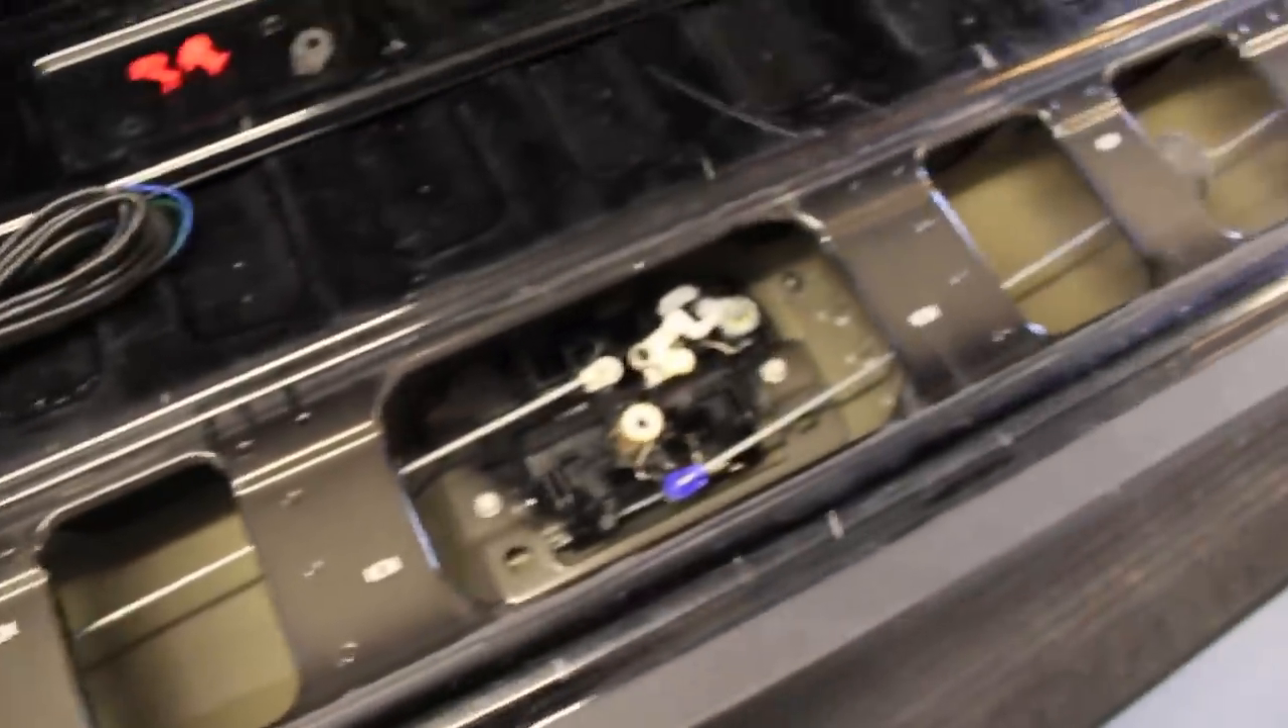So, you can see I have the back panel open and there's the actuator that locks and unlocks the tailgate.